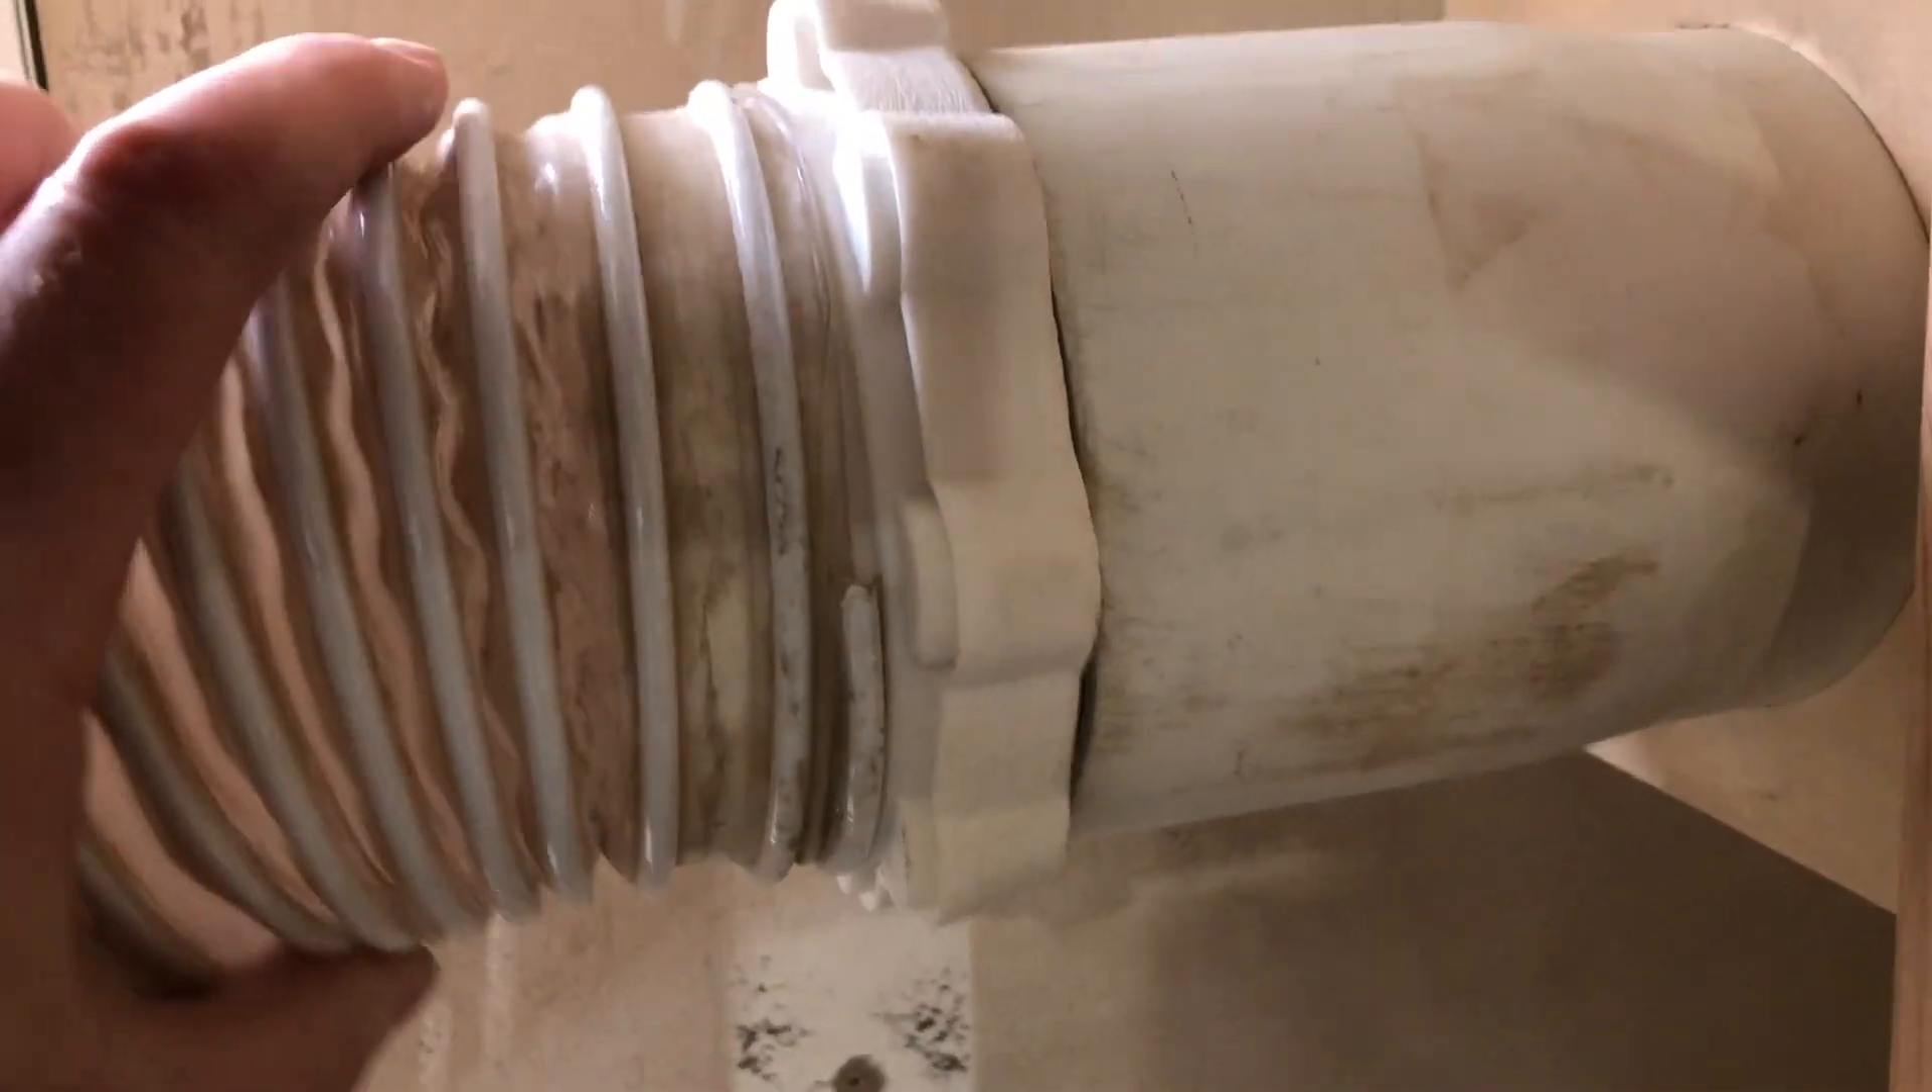I have just put the fitting on the end of this hose.